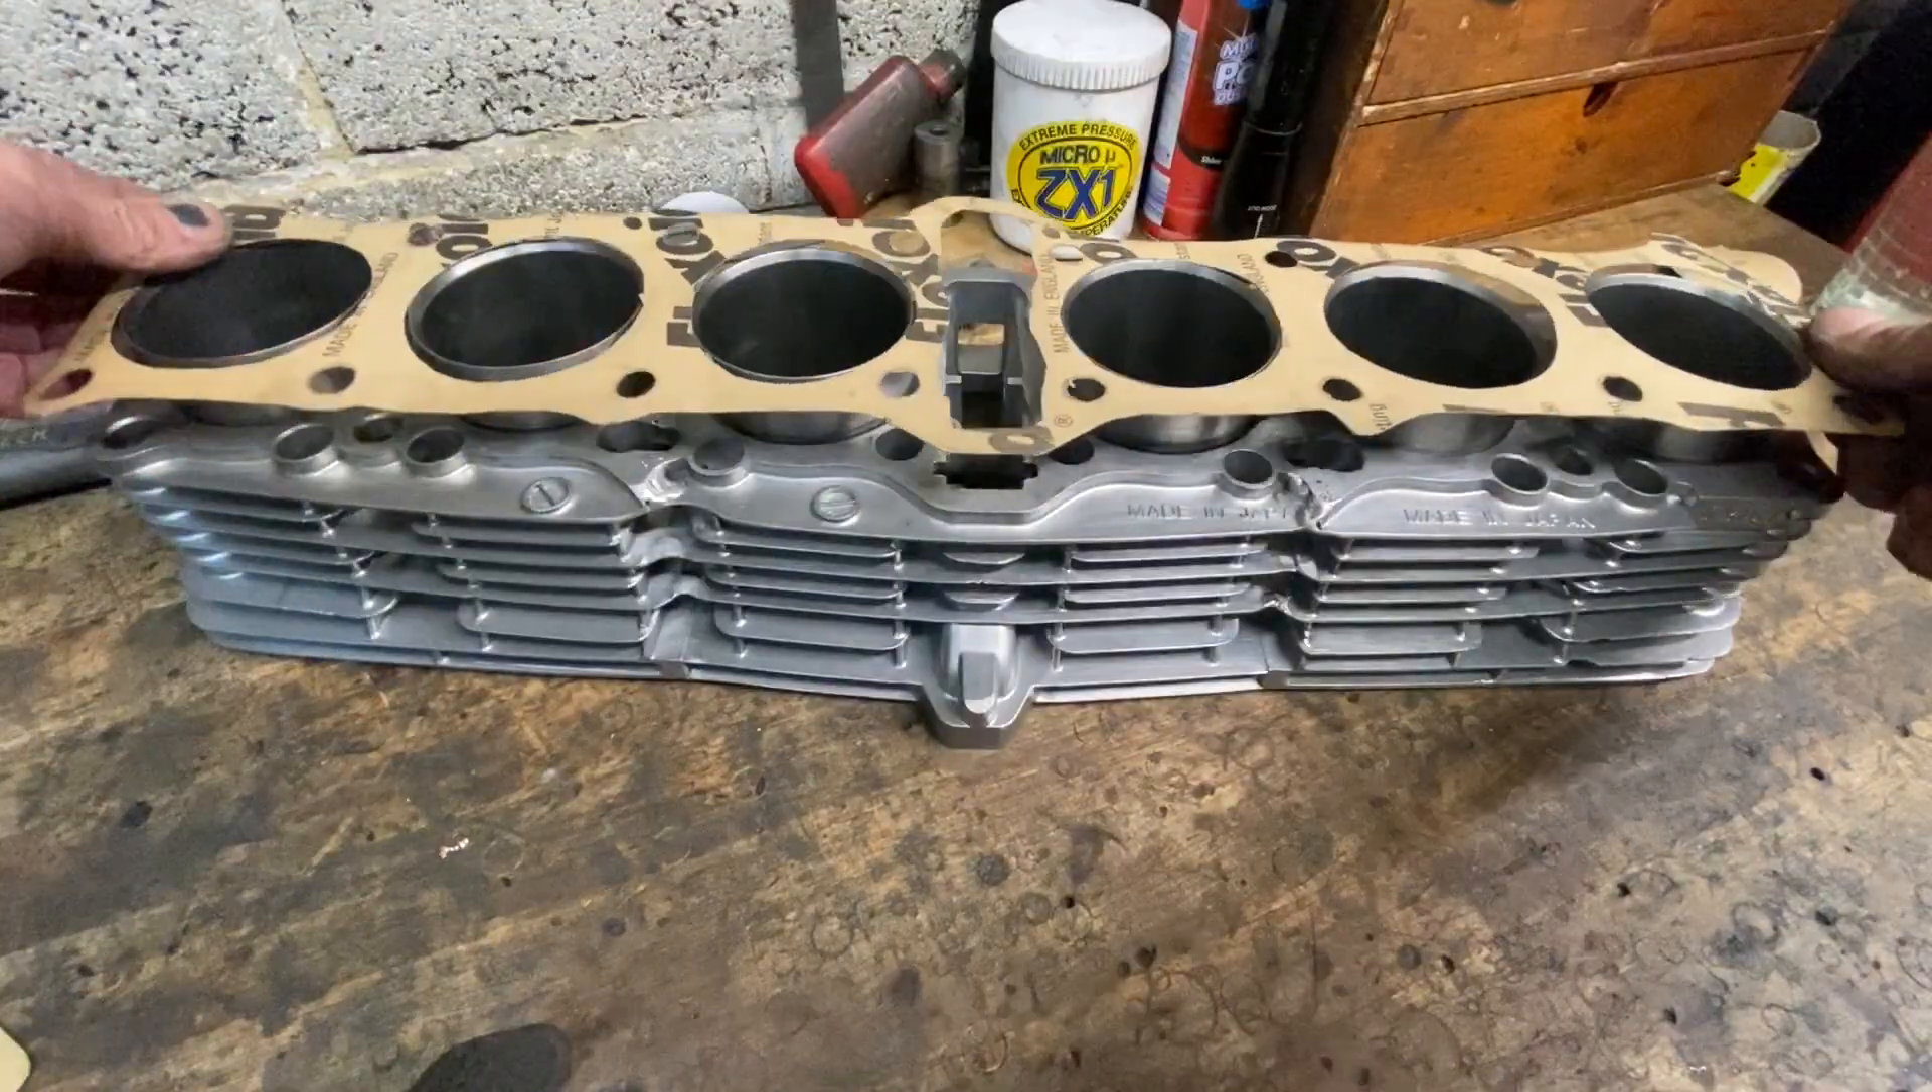With the gasket cut out, it's now time to try it onto the cylinder block, and I'm really pleased when it fits straight on, like a glove.